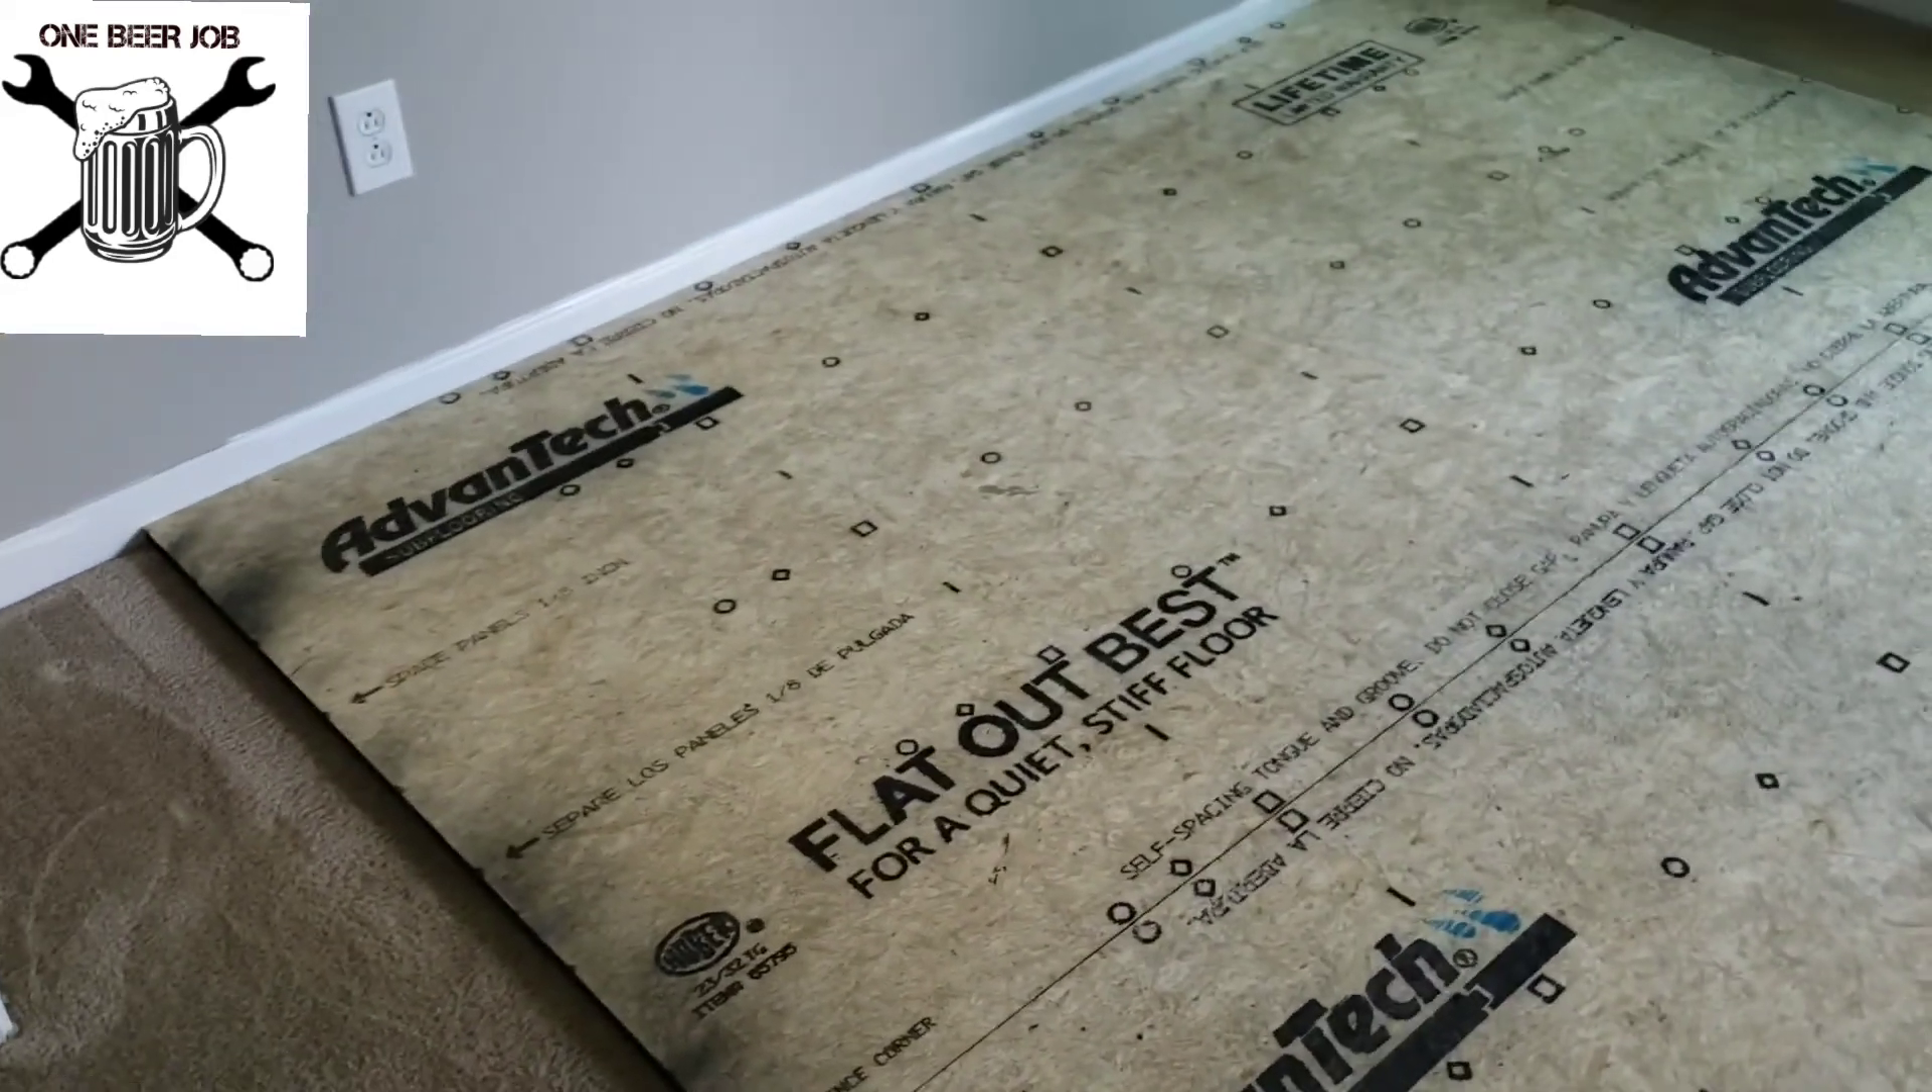So just put the subfloor in you can see I just put it right over the carpet.